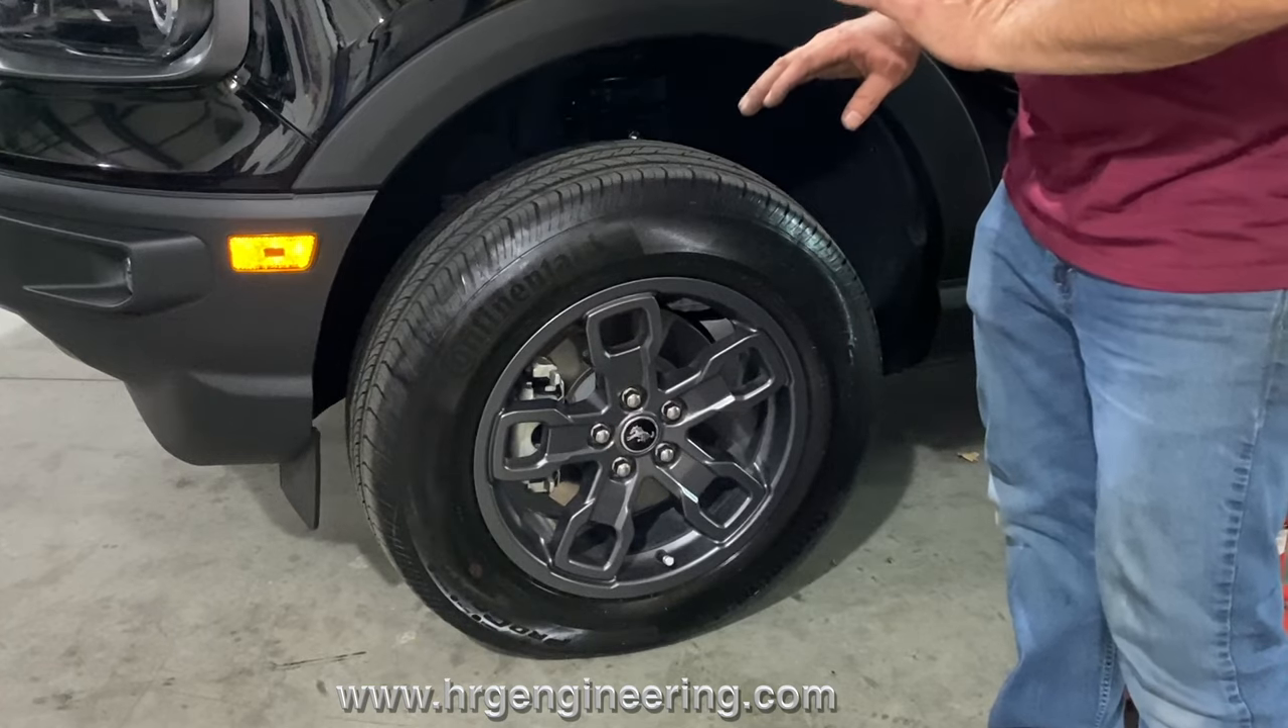There's a huge fender gap now i just dropped this off the jacks.